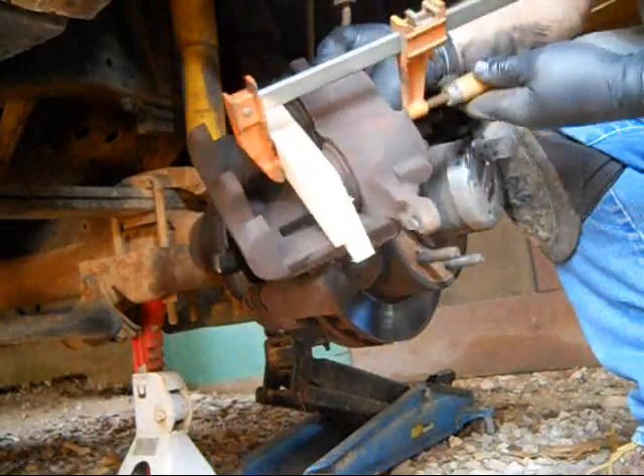Alright, so you can see I've got this block of wood in there and clamp on the back side.